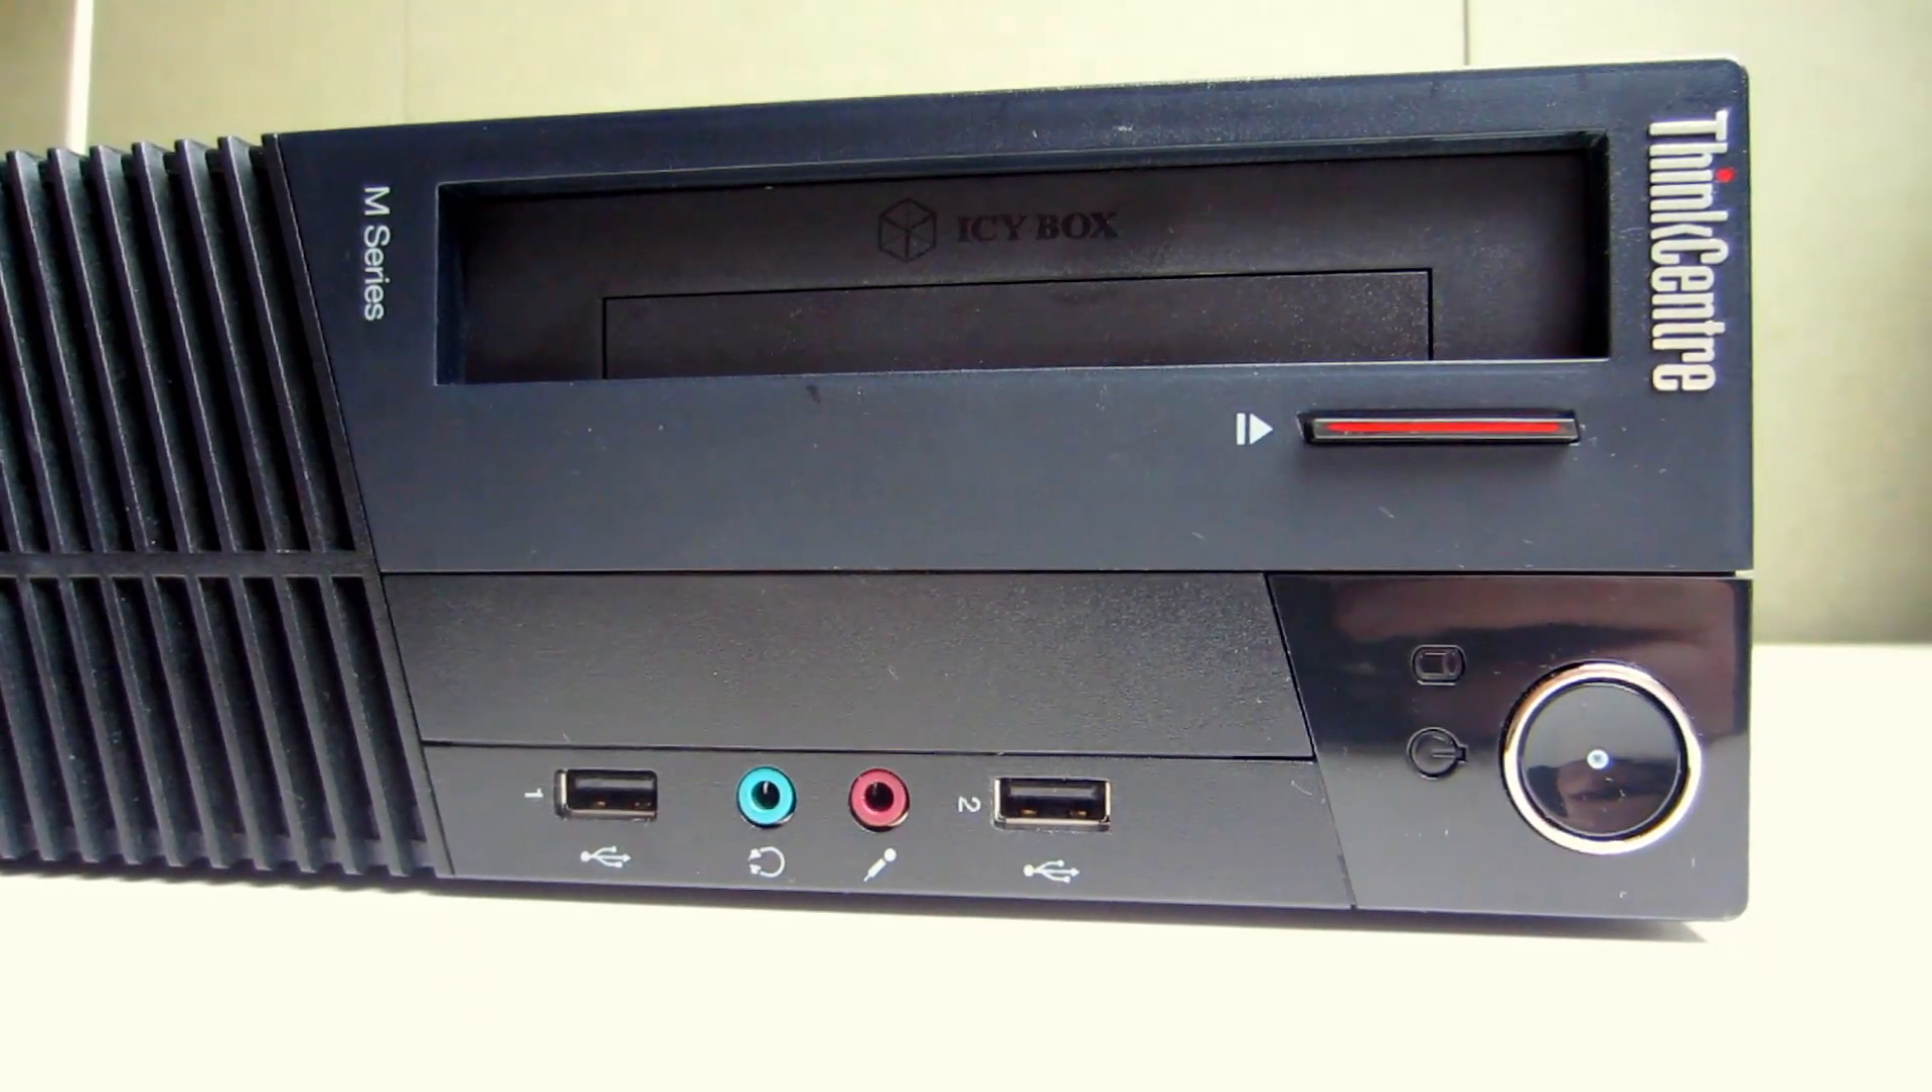Taking a look on the outside, we can see that the mounting frame fits in pretty well and has a clean look.